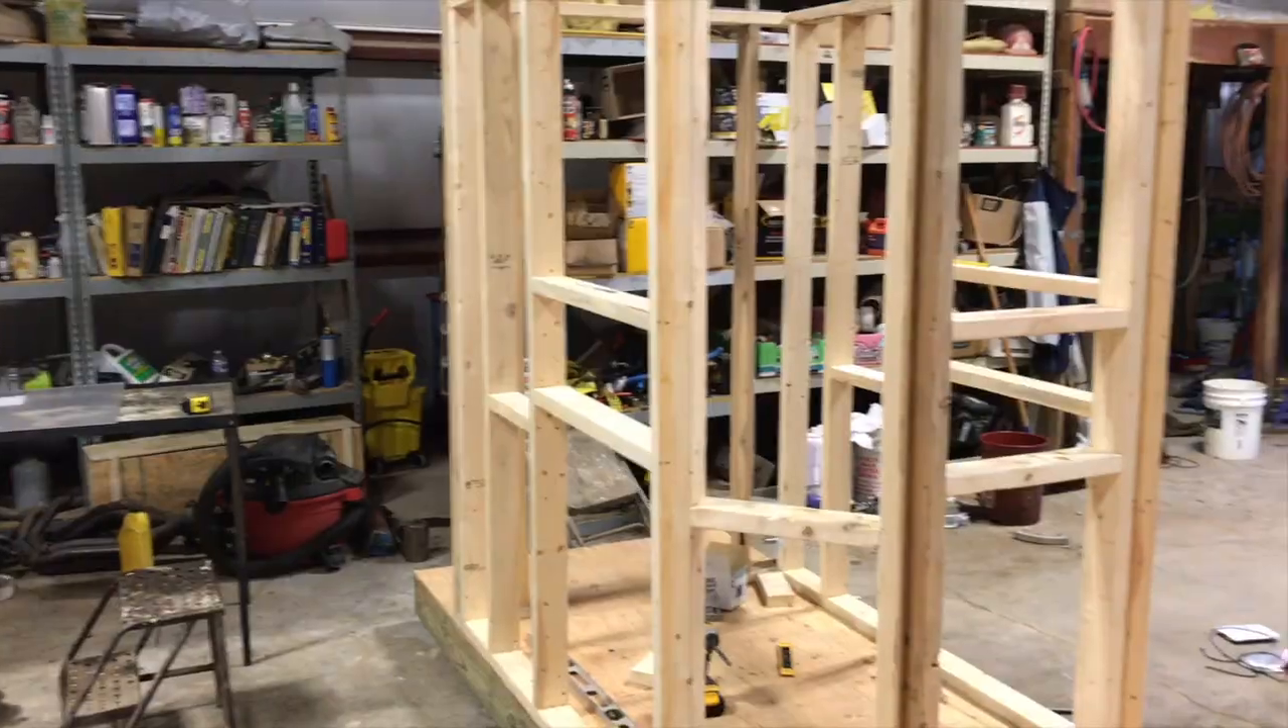Okay, so I got the framing done for the deer blind.